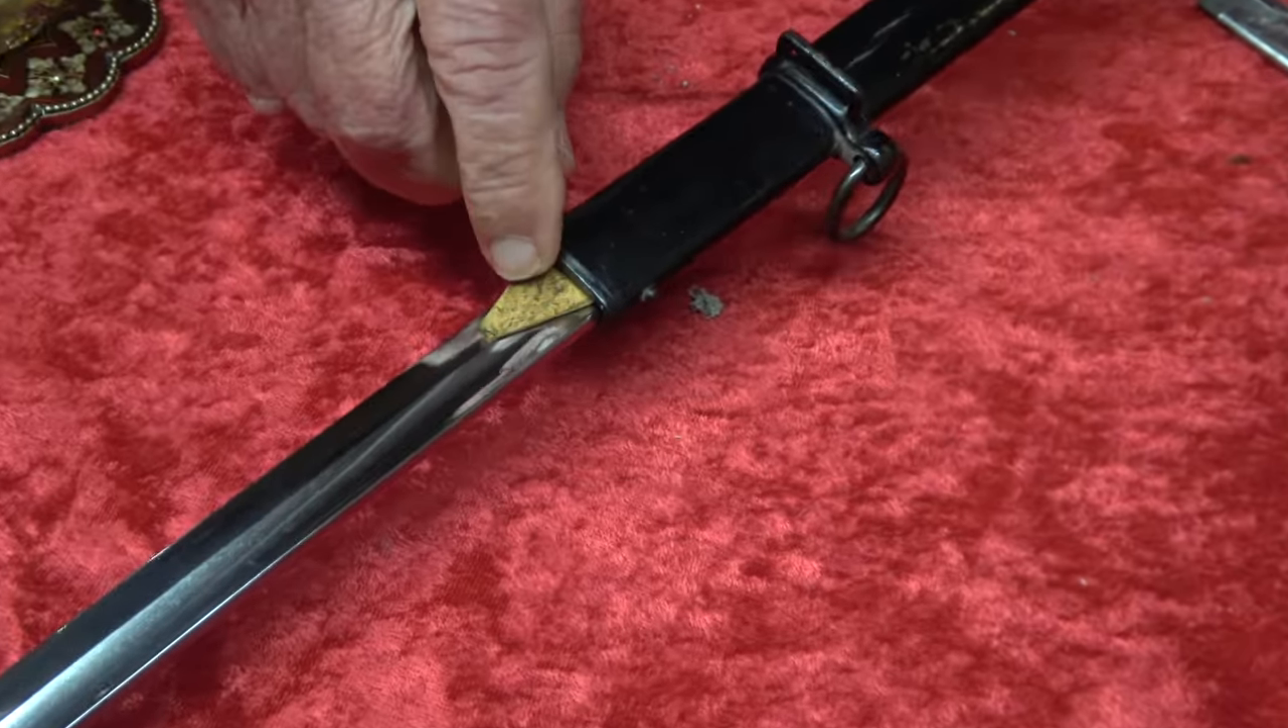See that a little bit of the wood runner Is sticking out.